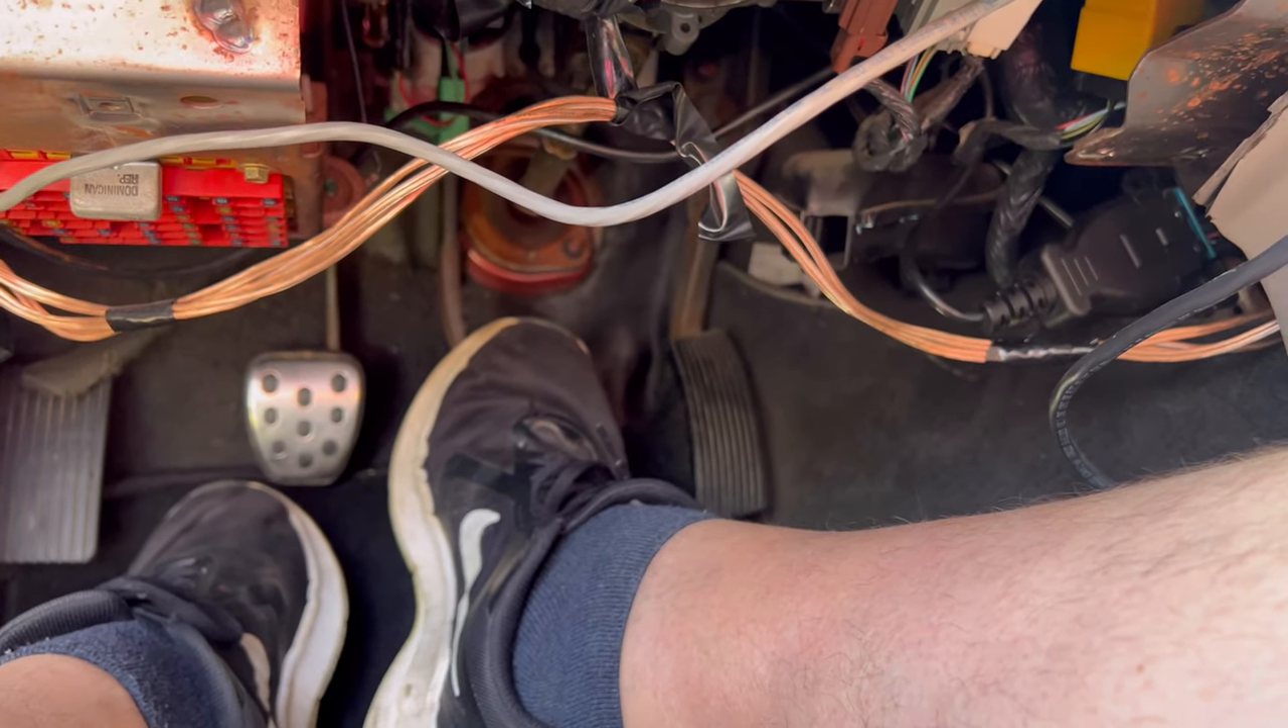Pedals are installed. You can see I got a lot of wiring down there.